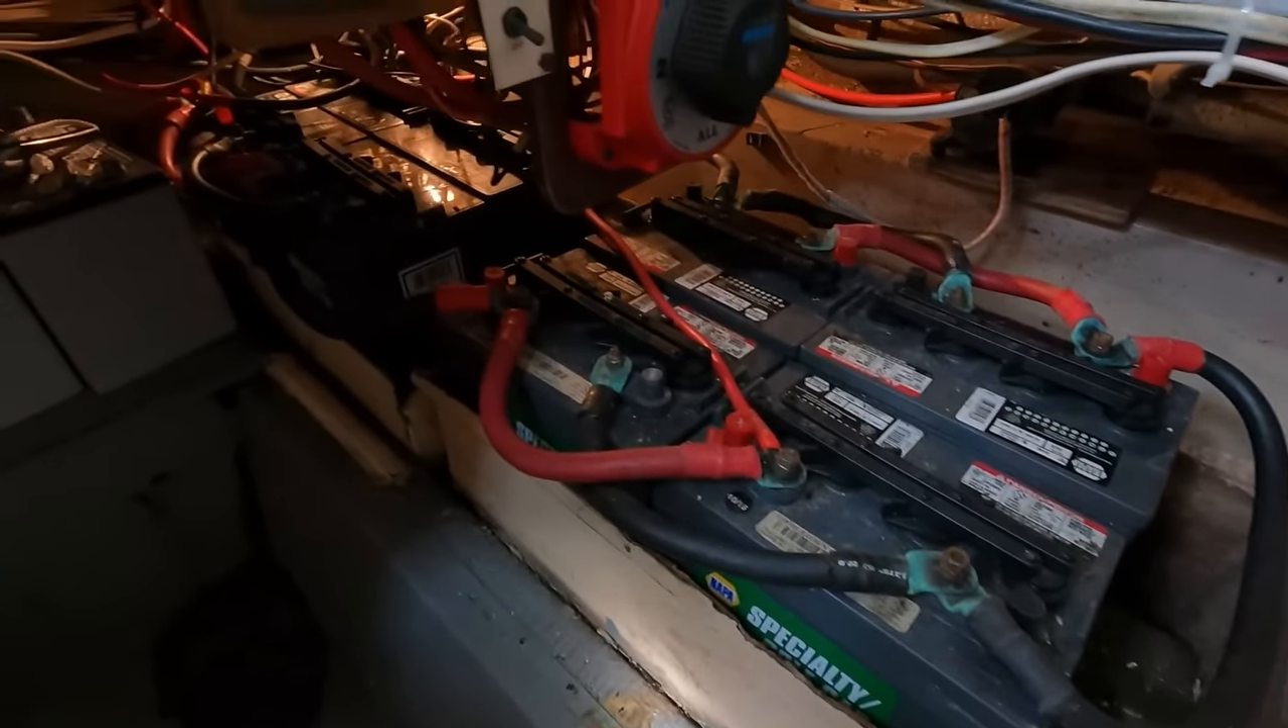All righty so down here in the generator room i have exposed our massive bank of eight volt batteries.